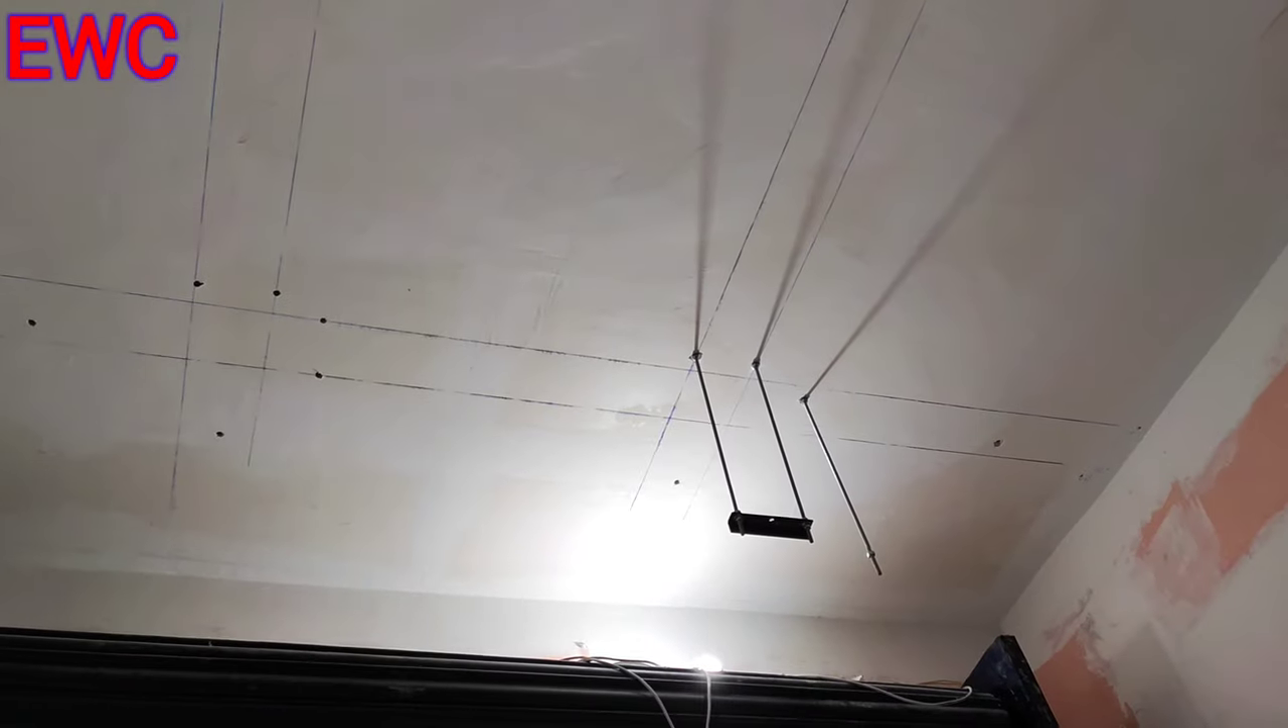तो यहाँ पर हमने rod को लगा दिया है।